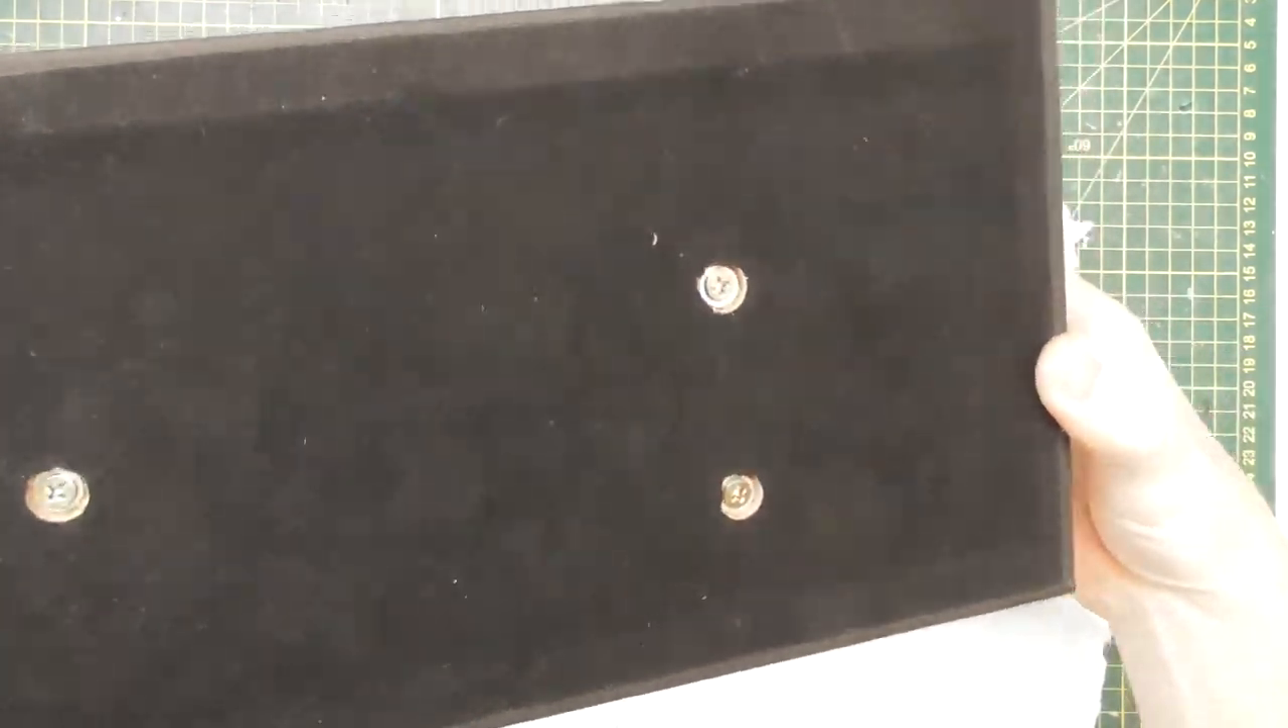Now that you've exposed the screws you can flip the model back over.